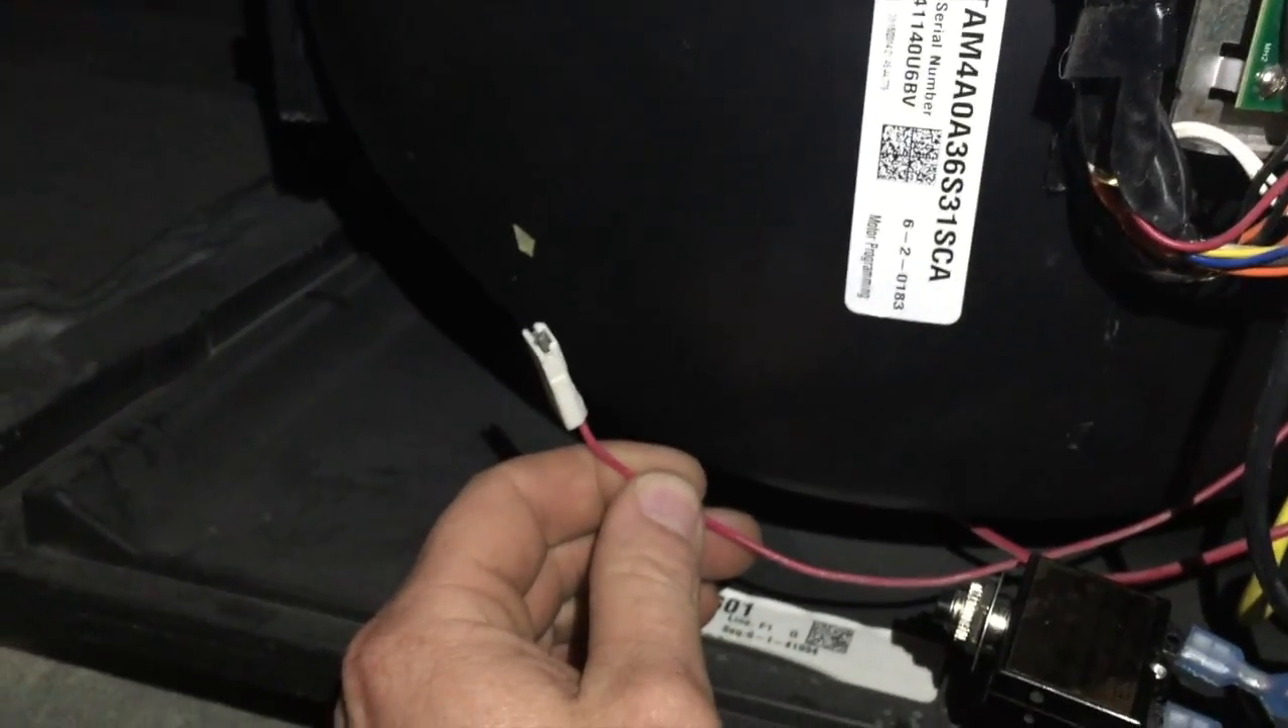This wire, I didn't notice it earlier, but this wire is not connected to anything.